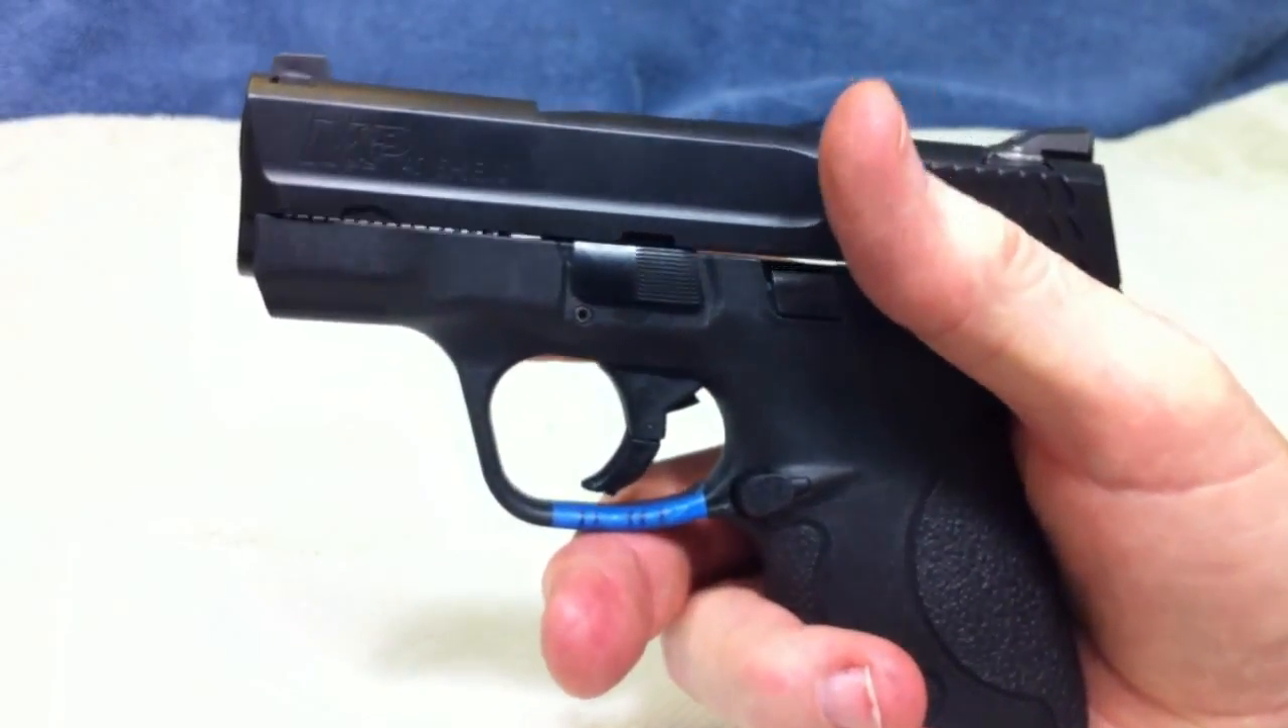All the parts are back together again.